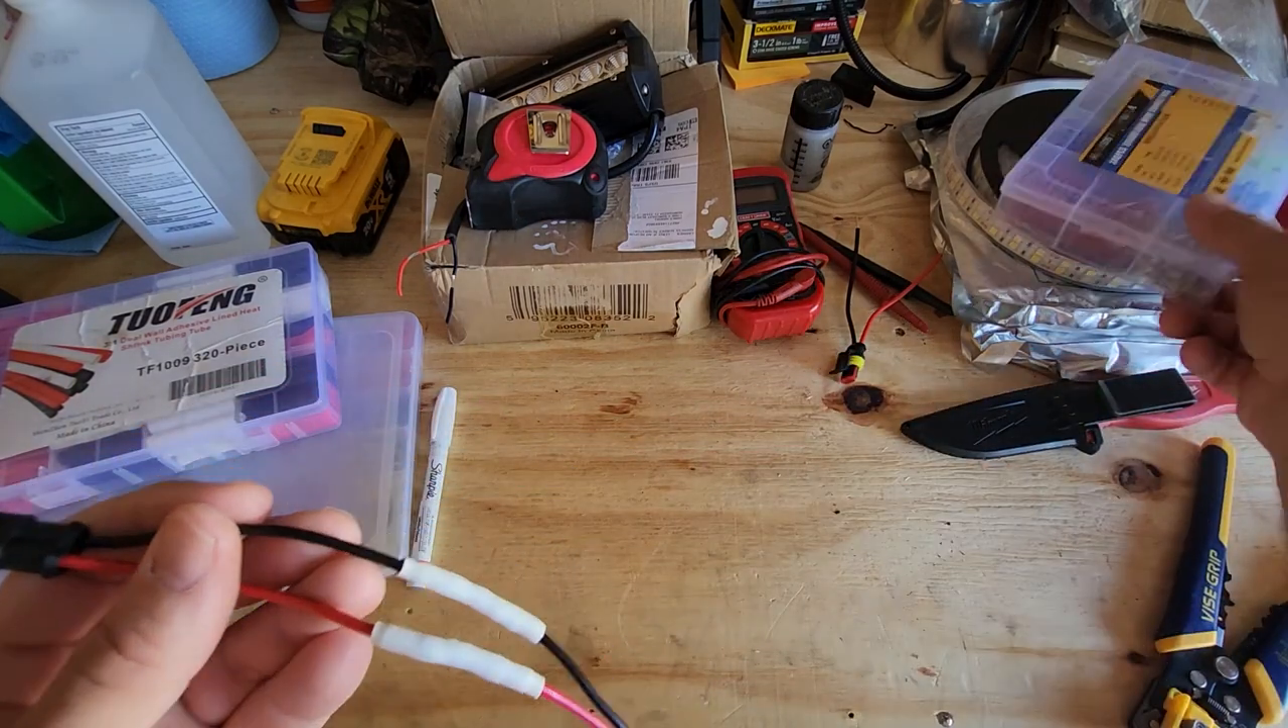We do have the fuse pulled out so there's no power here but the power wires are done.